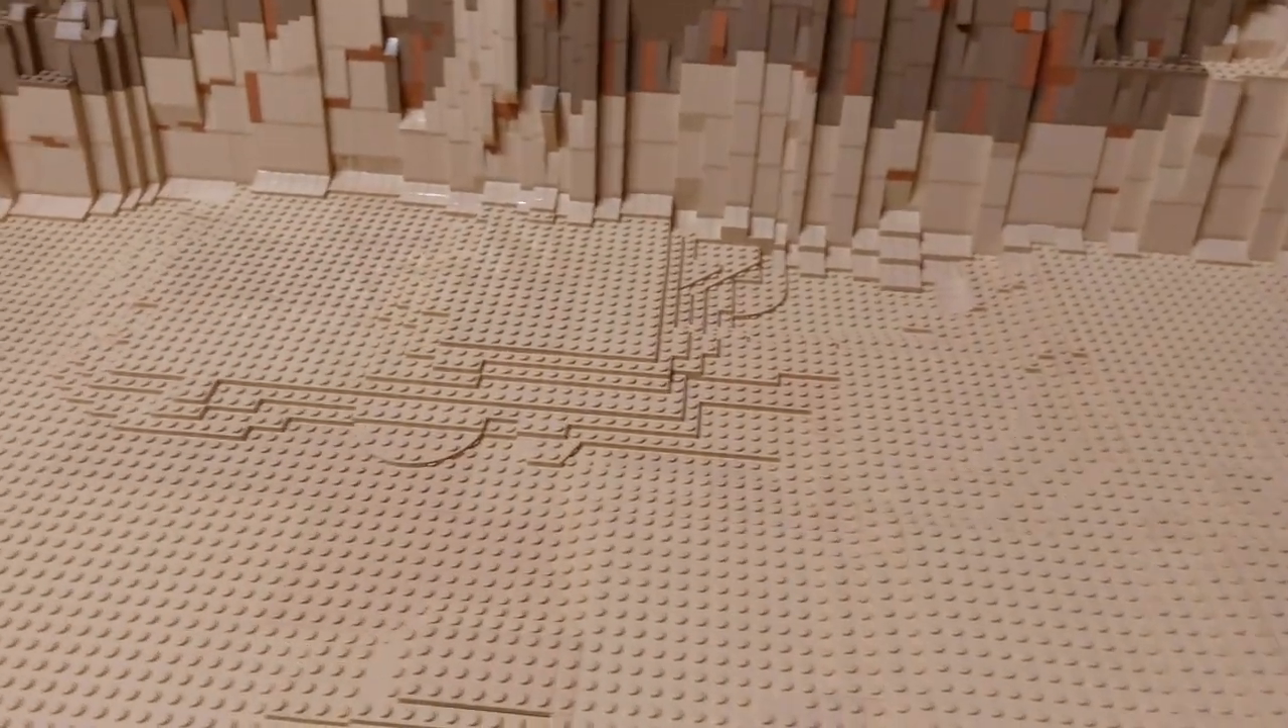We covered up all of the ugly filler brick and filler plate and put some layers down of the tan plate.